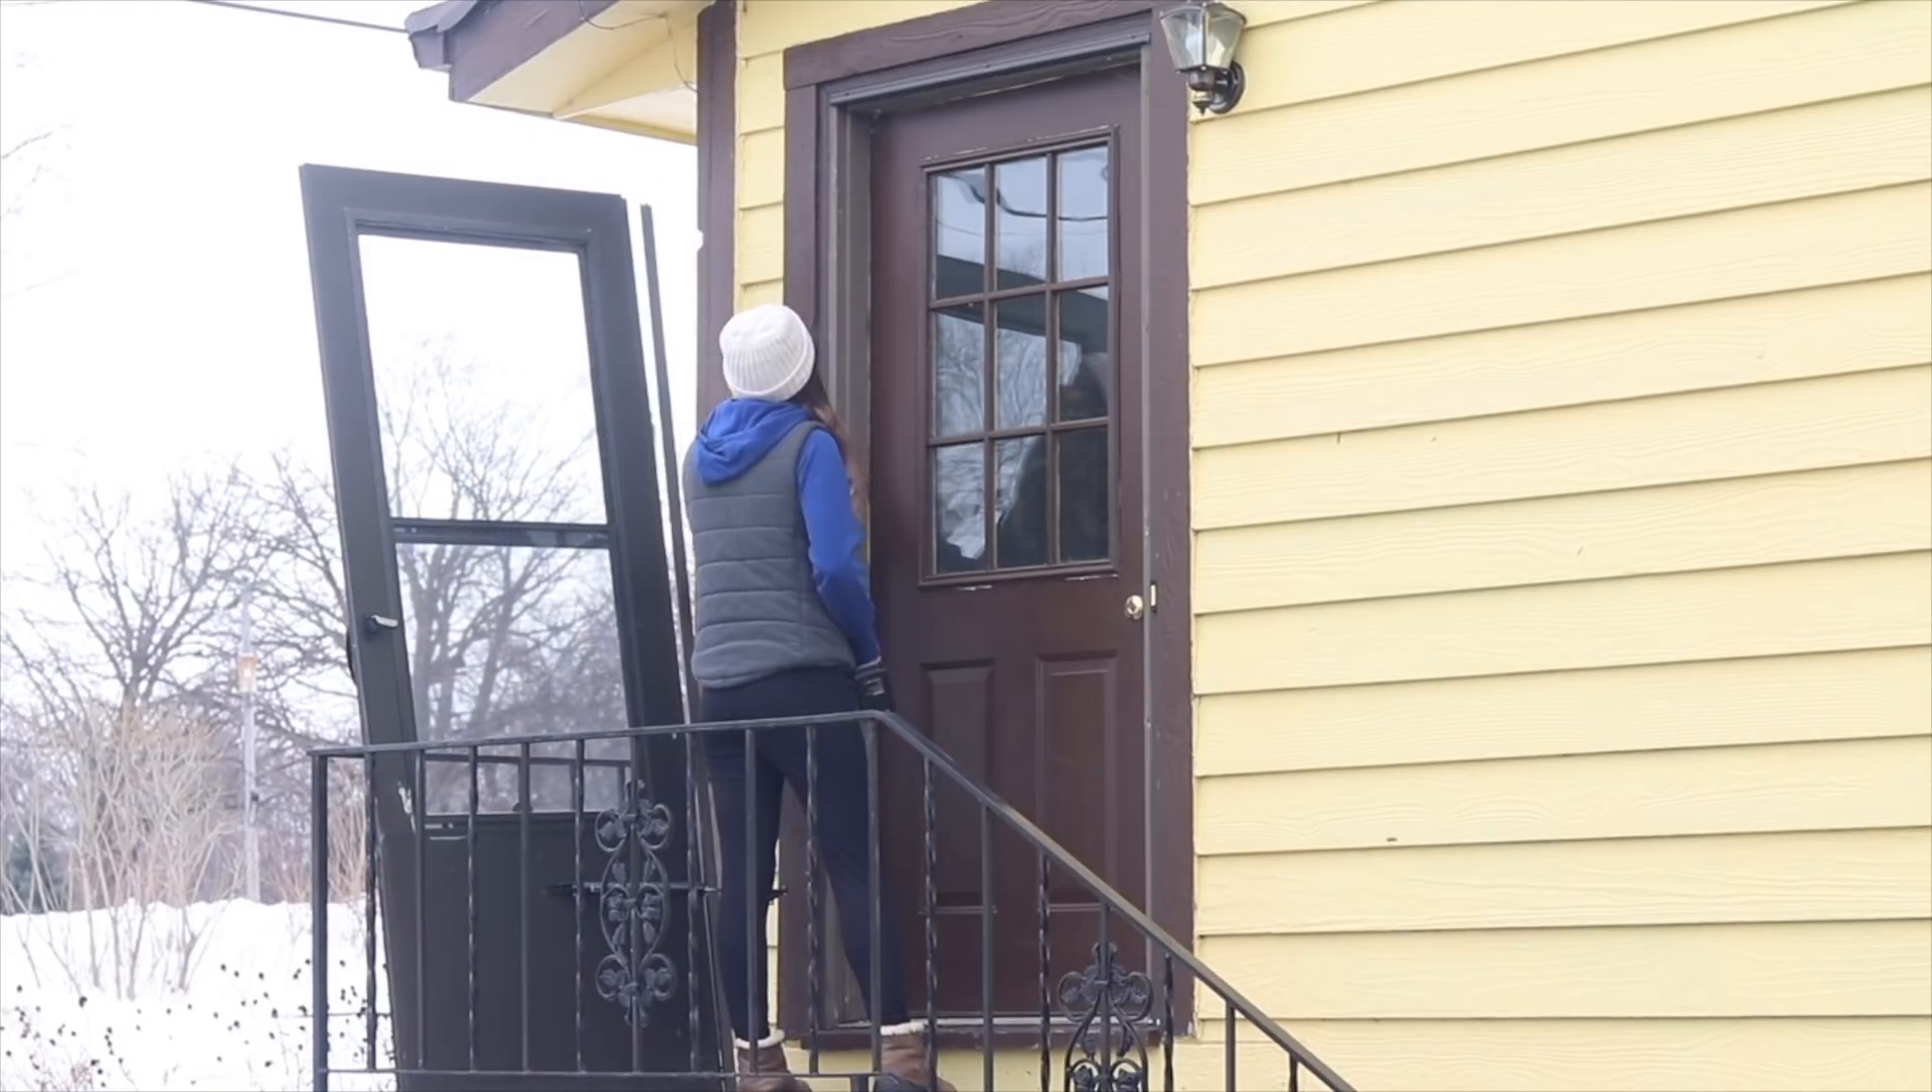The first thing I did was remove the screen door and I just removed all the screws on the framing that held into place.